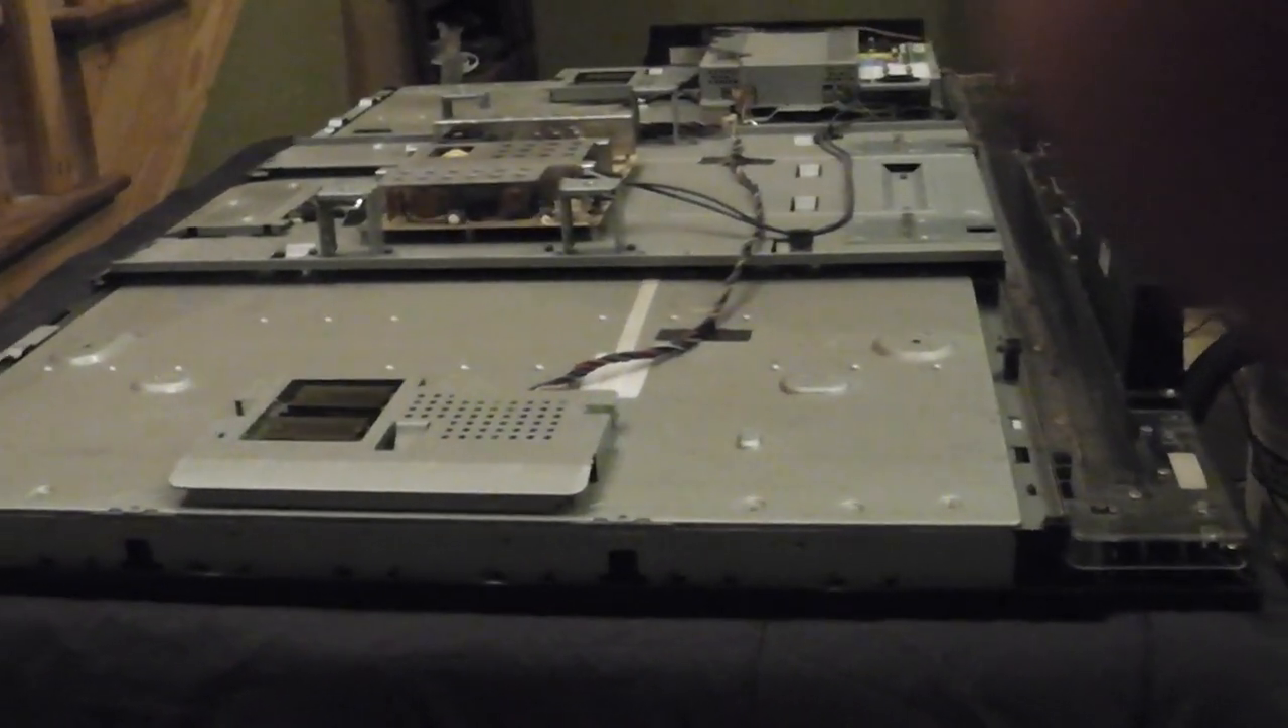Ok, I got the back off as you can see.